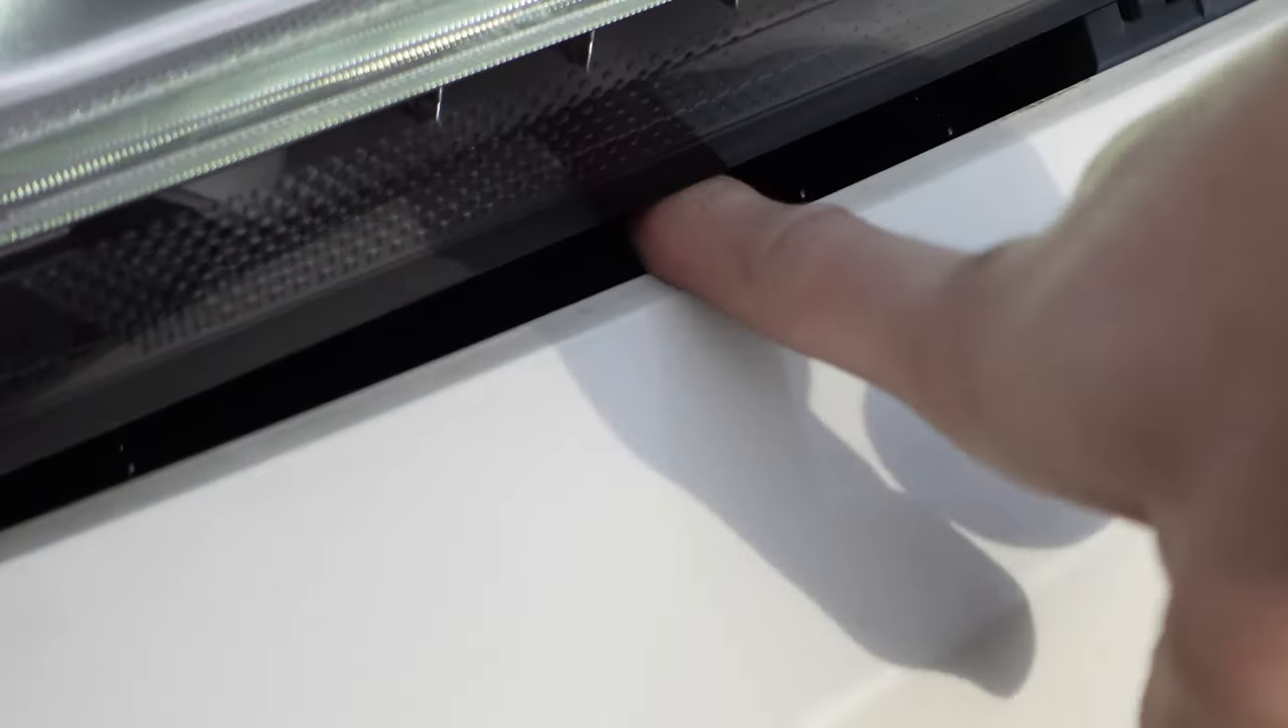So if you look right here you see that gap under the headlight.